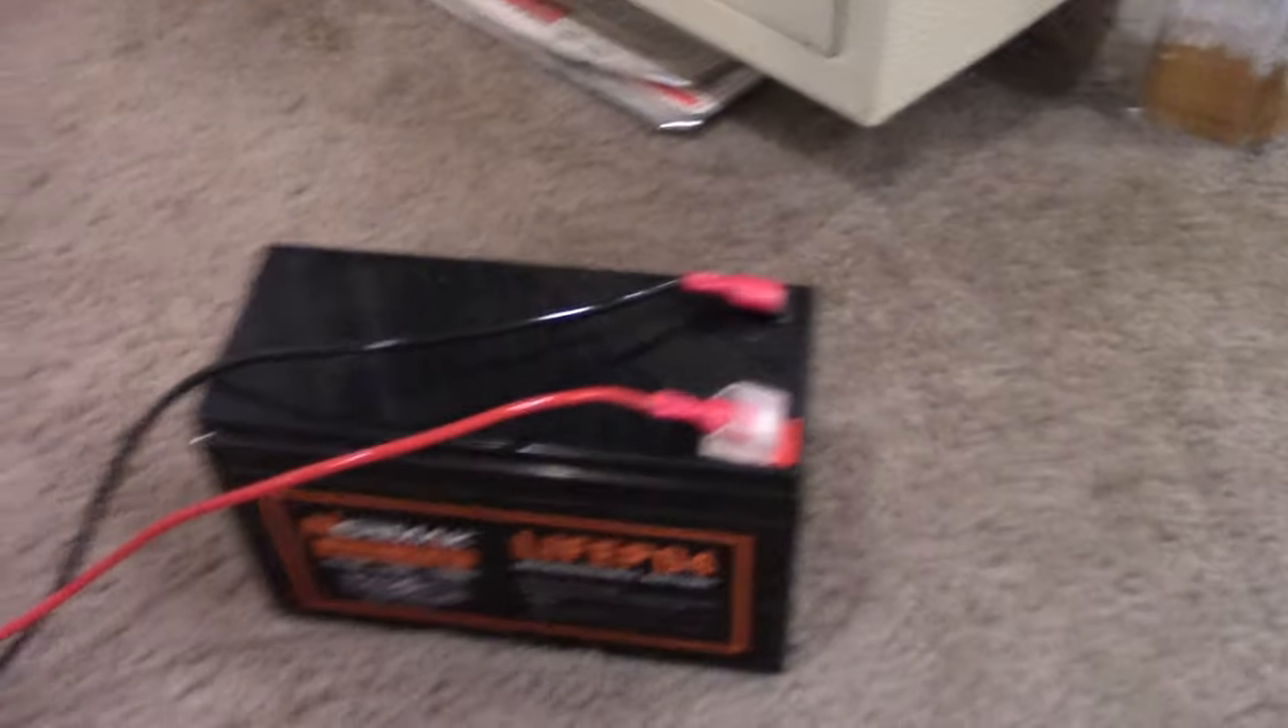Now we have the battery hooked up to these connector boxes red and black through these wires.